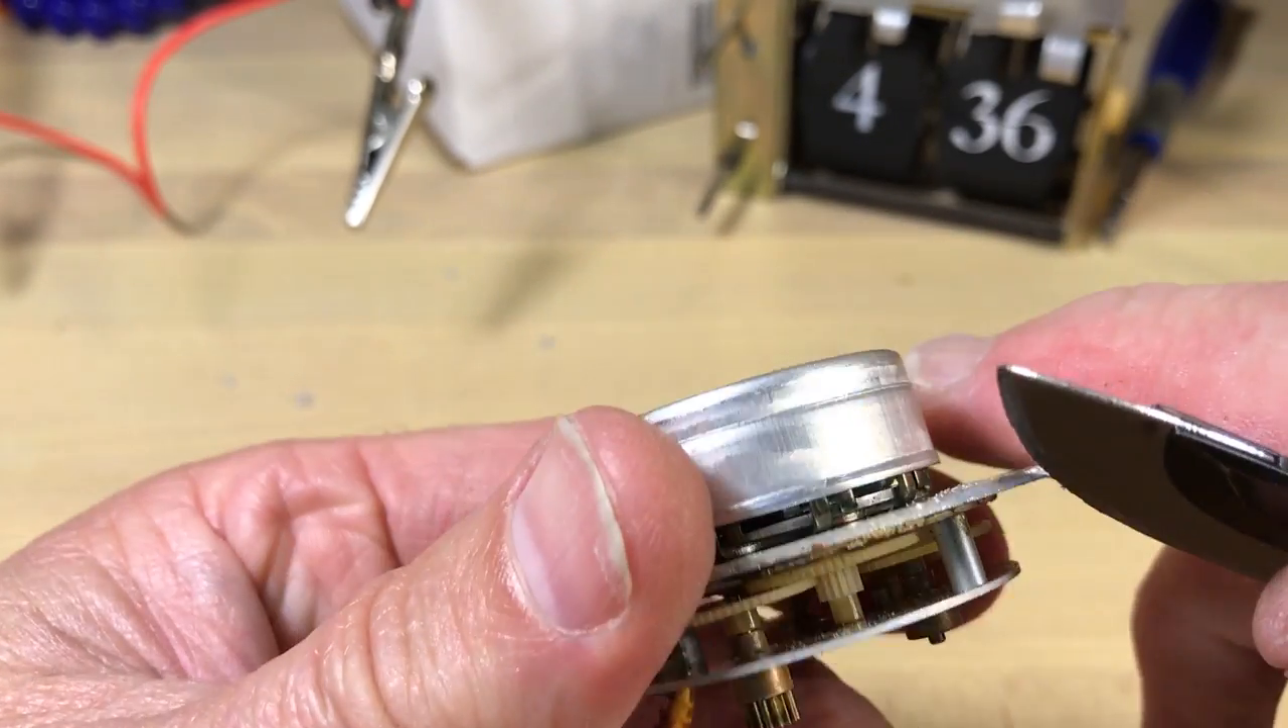Of course I still got to get this gearbox off first.